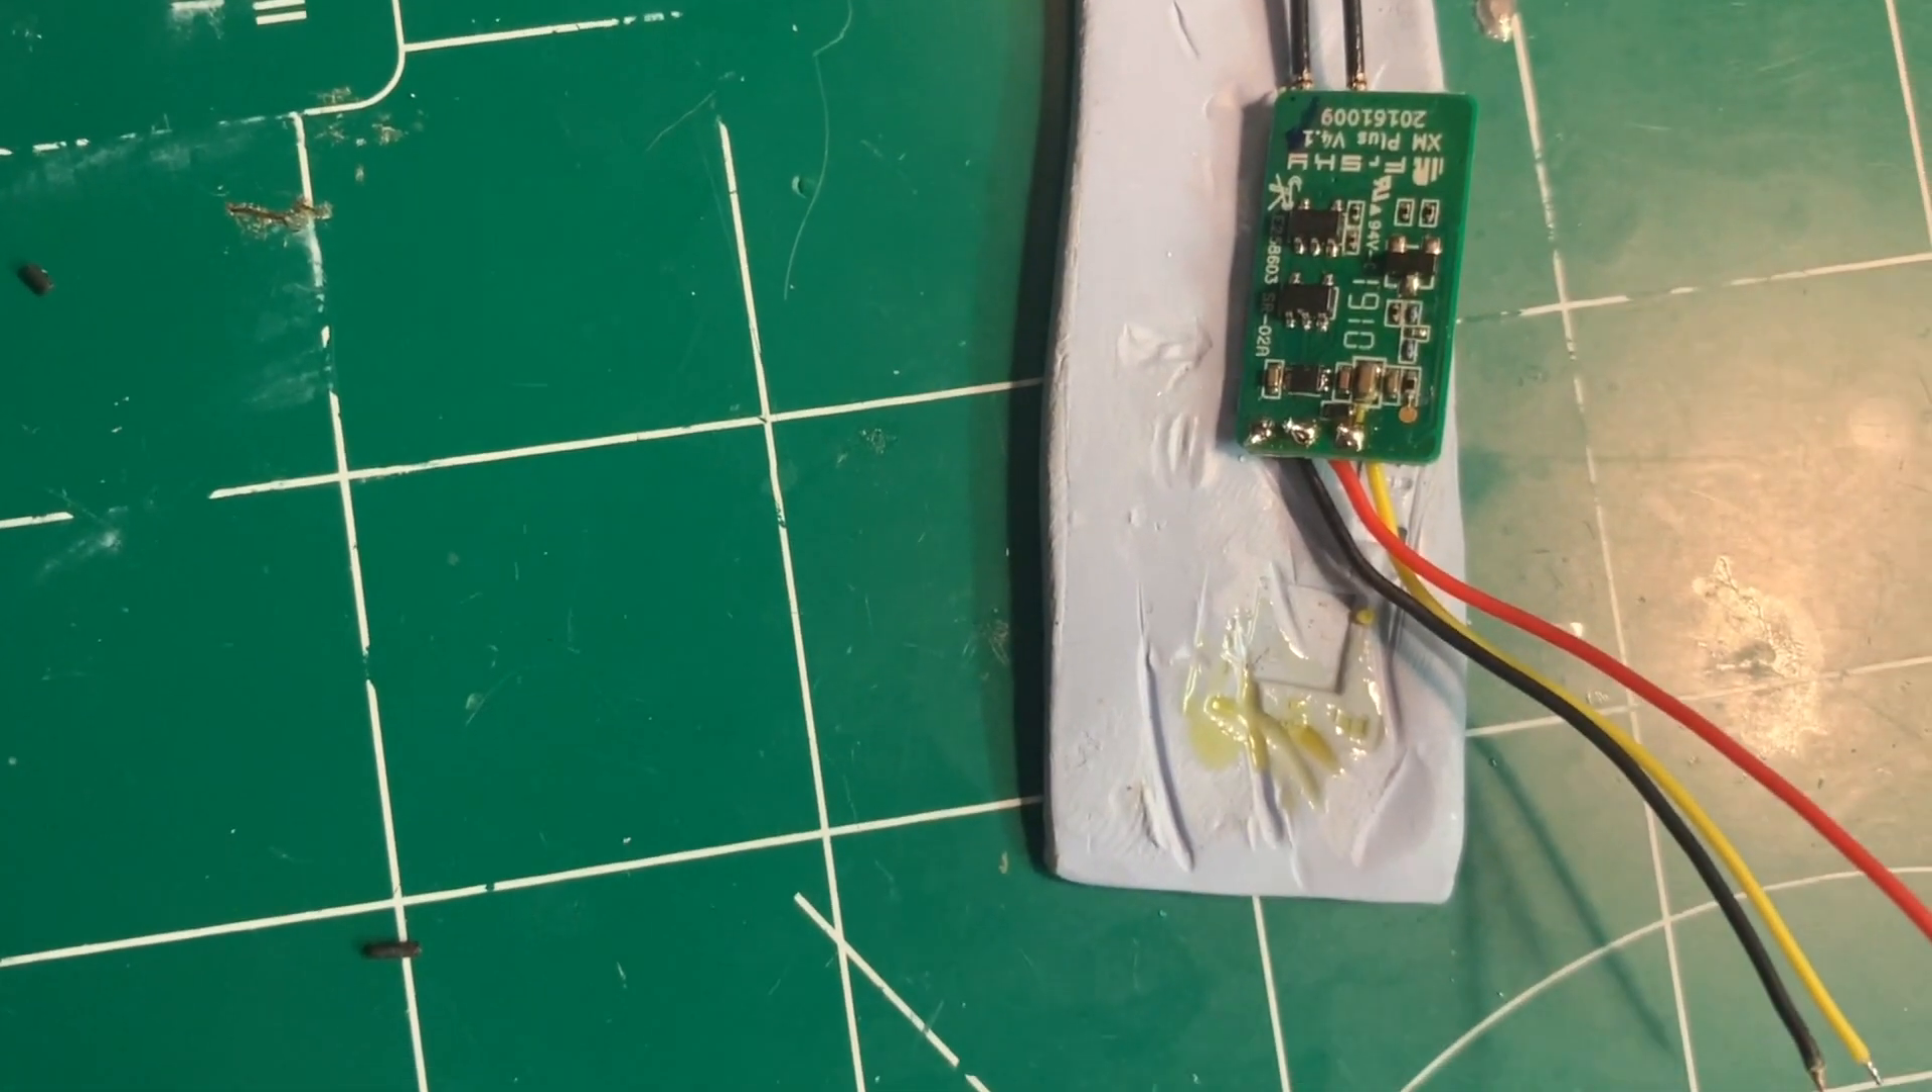Okay I have the XM plus soldered up with the wires here ground 5 volts and s bus at the top.